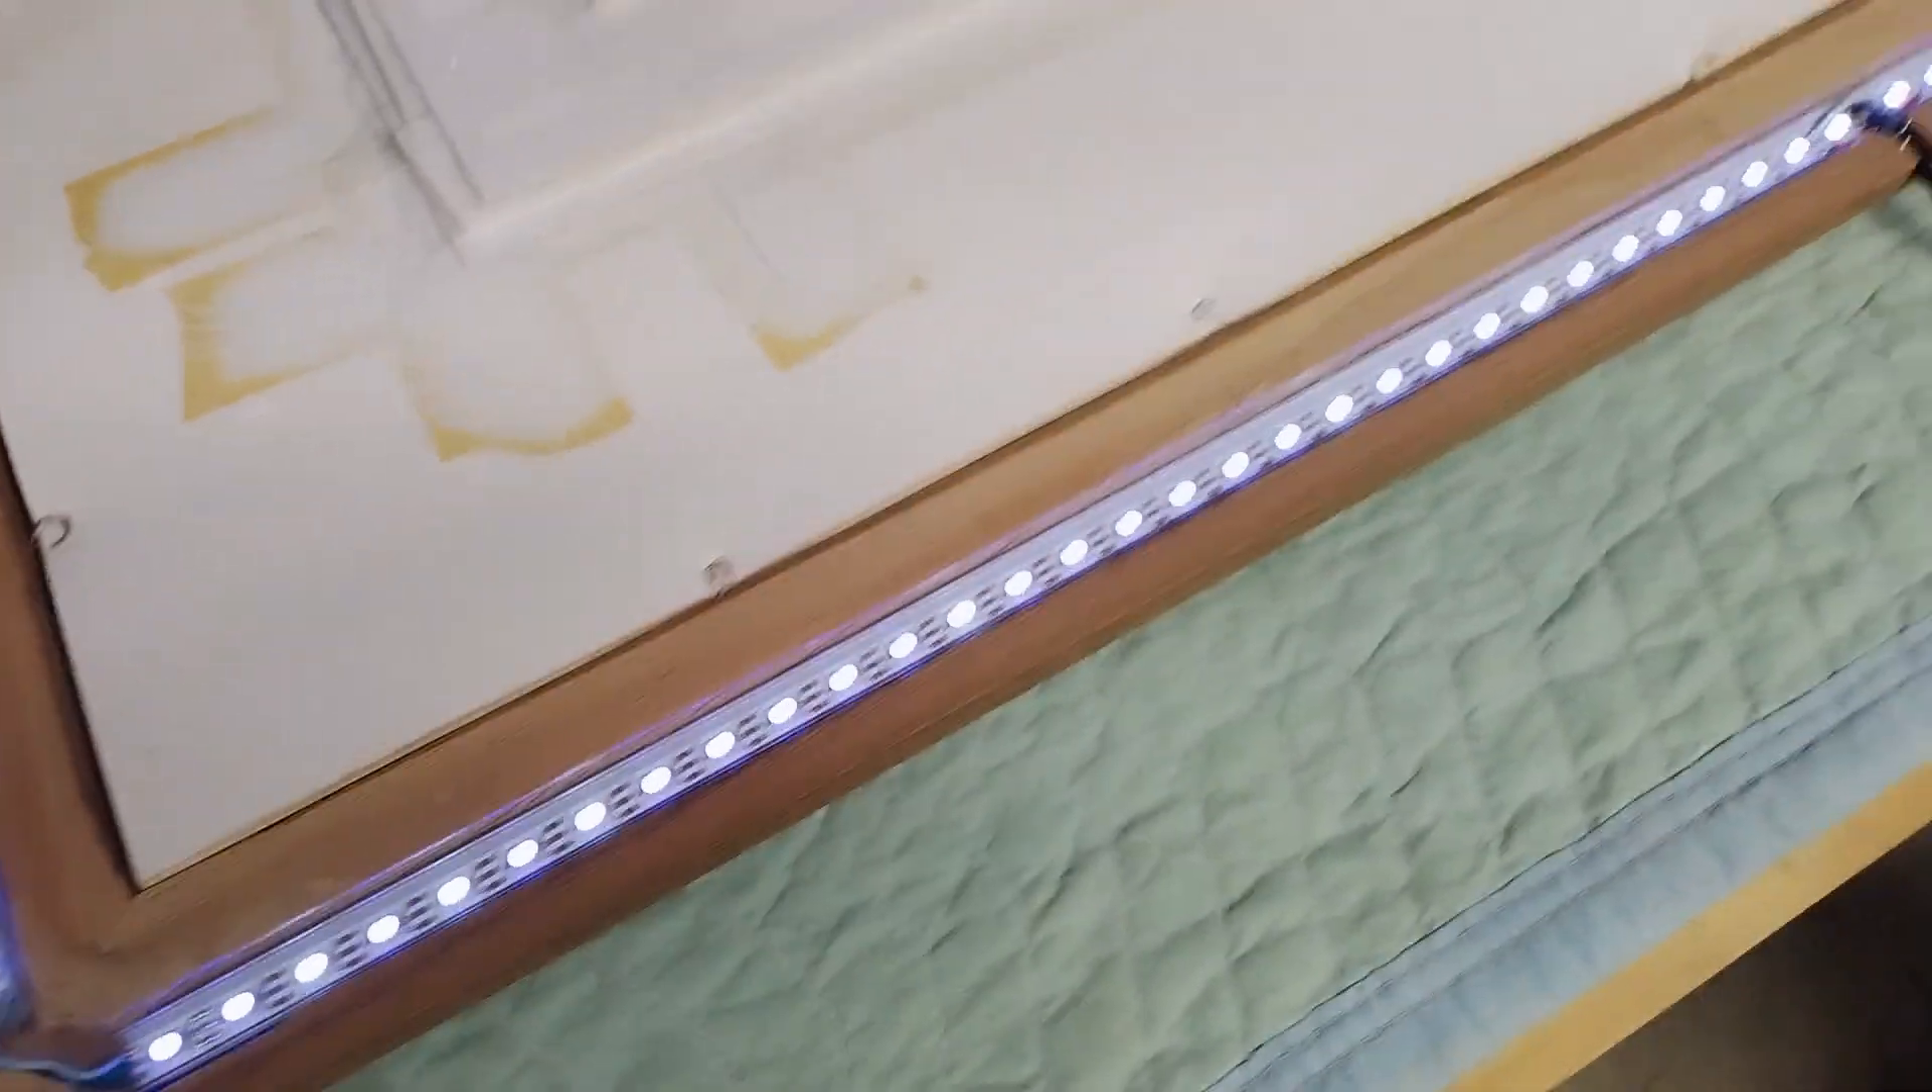Okay, we have all the LEDs fastened down. They're on. They're on. Everything is working correctly.